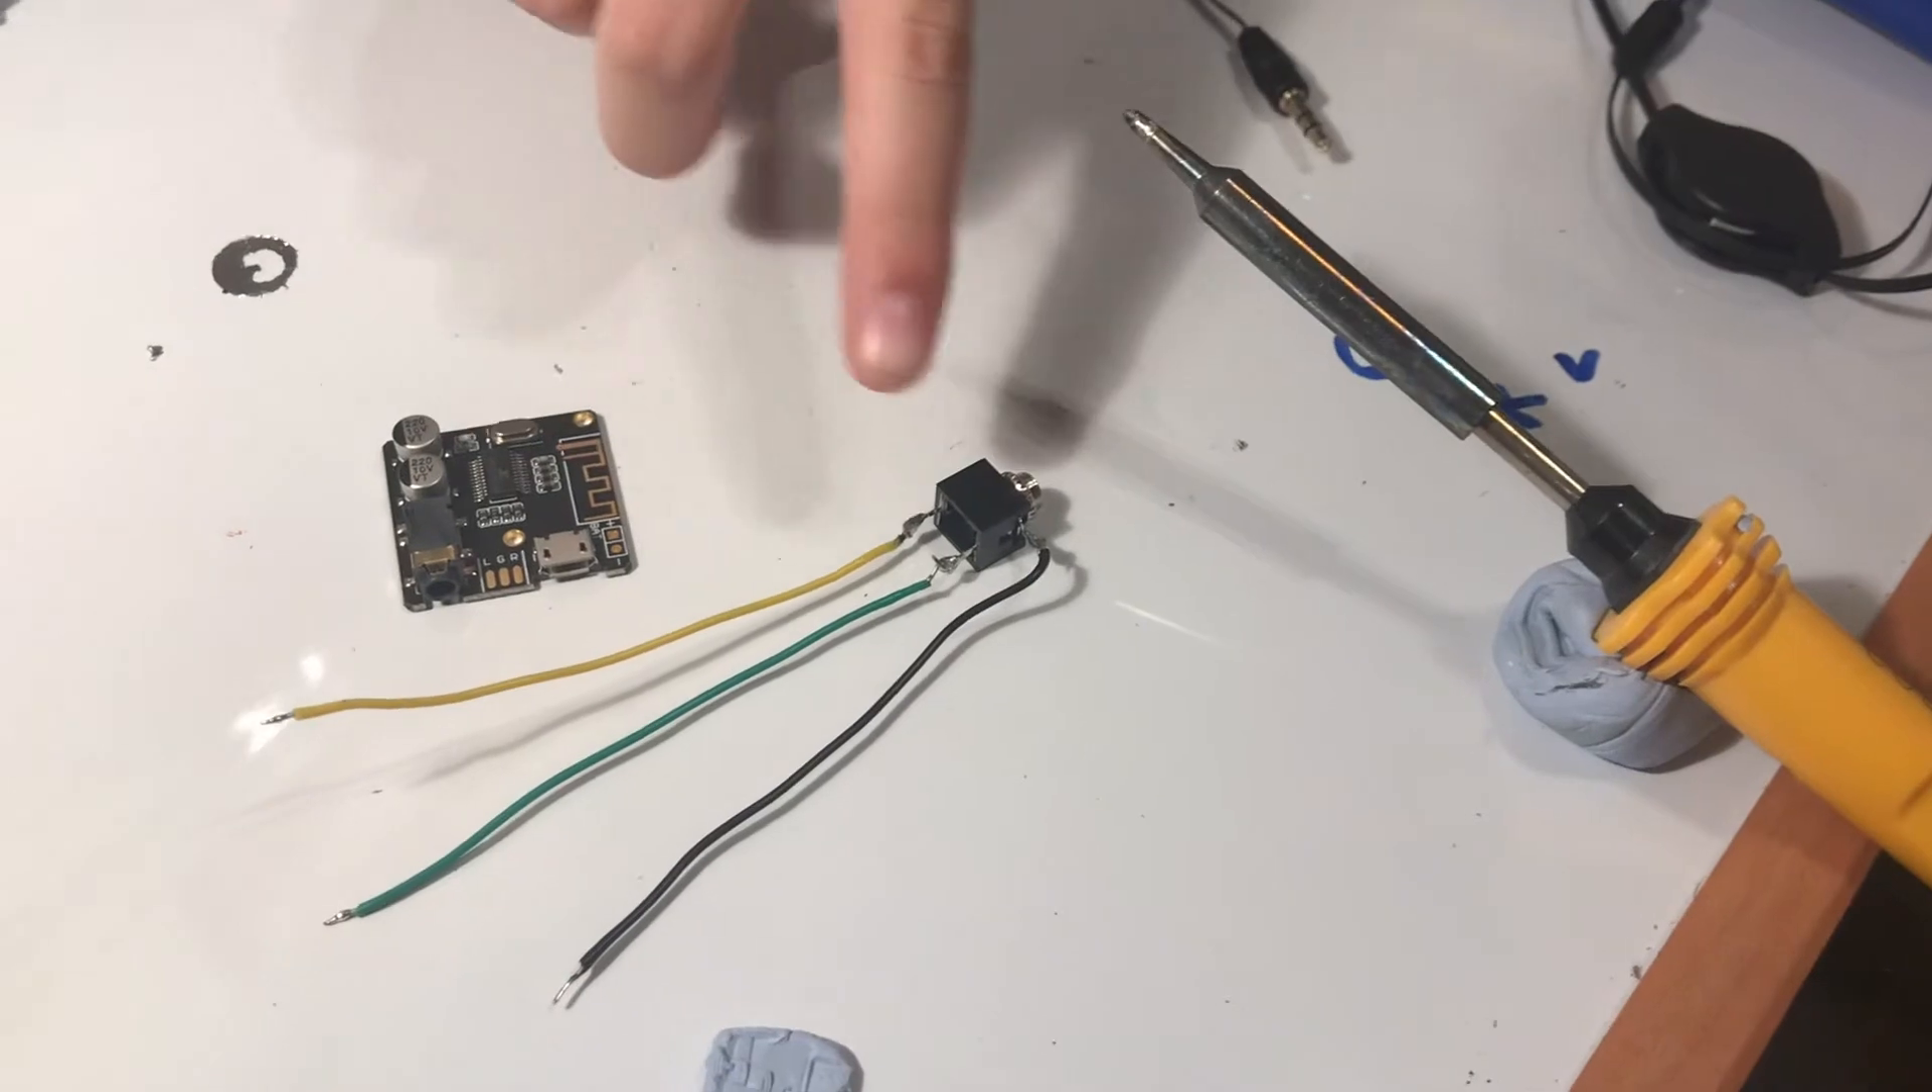Okay, so that's the soldering done. And I've just tinned the ends of these three wires.